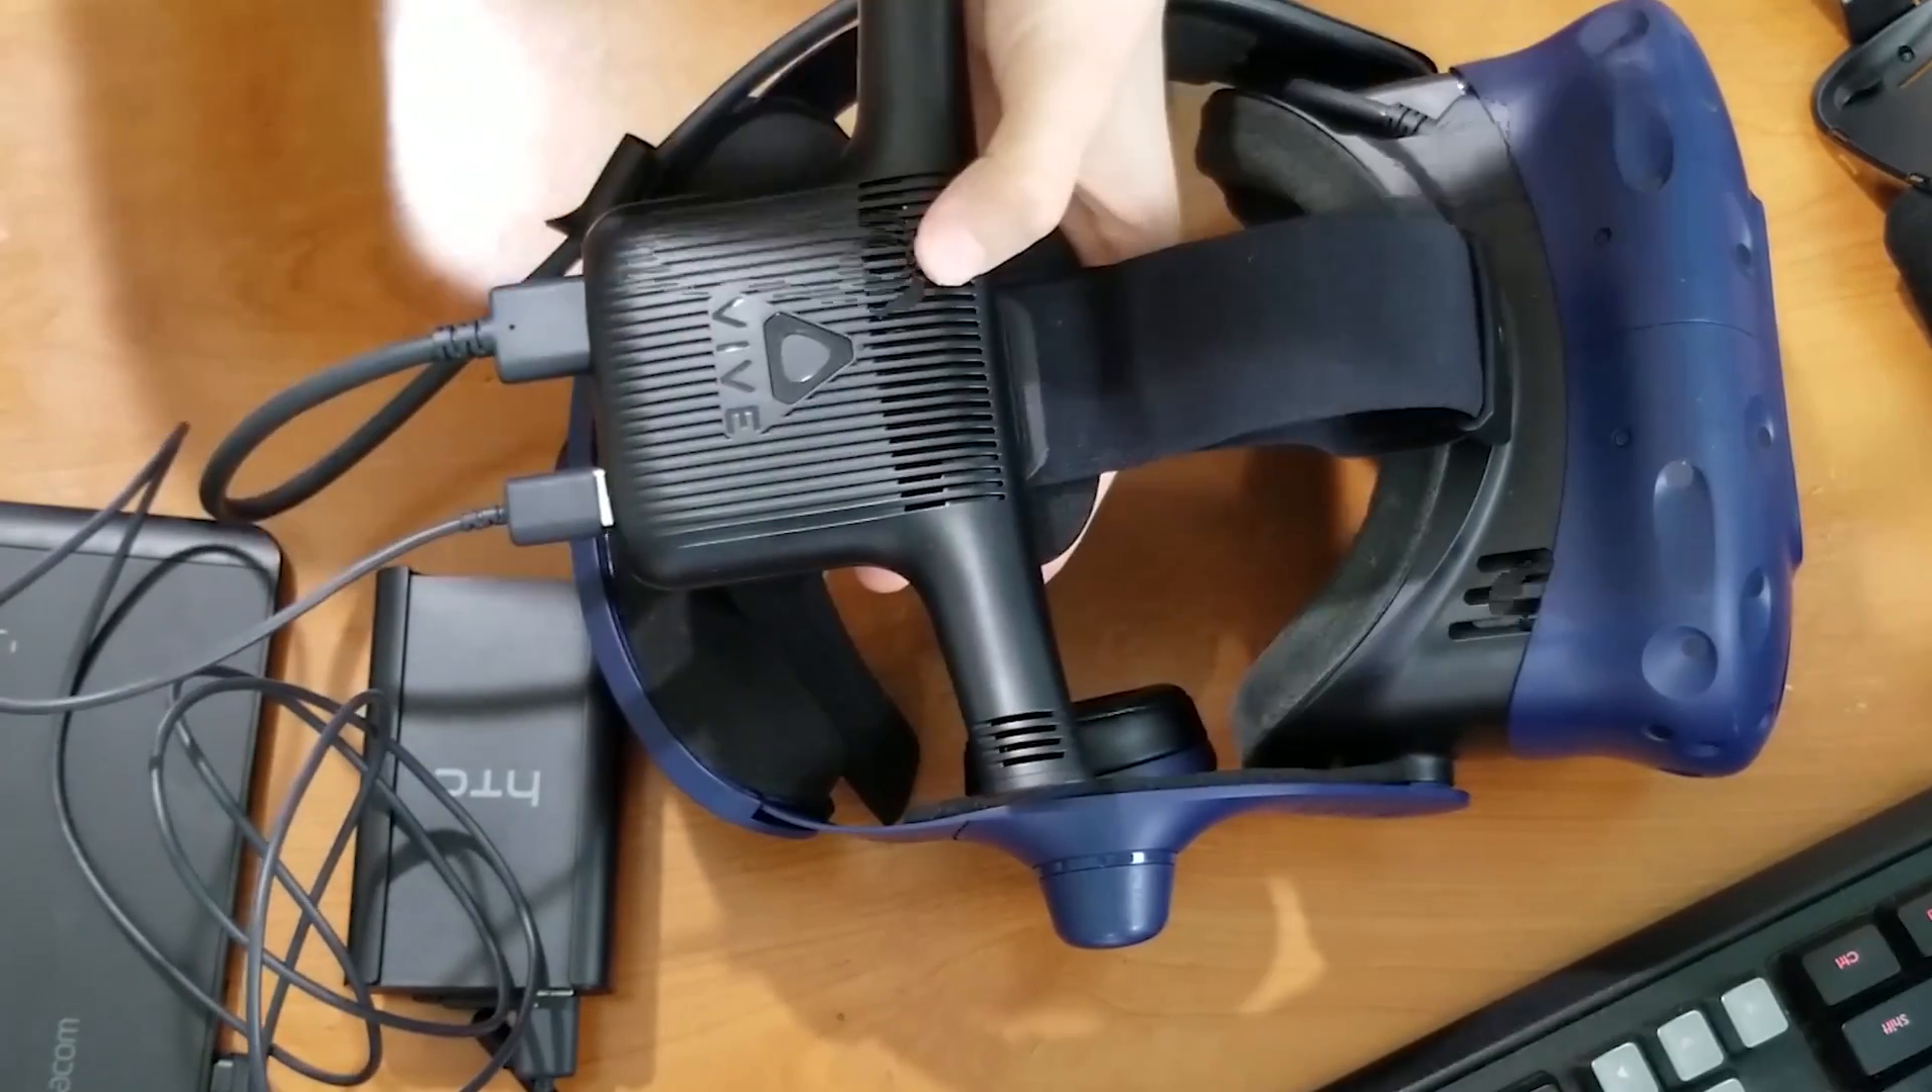And you are finally all set up. And that is how you put the wireless adapter together for the Vive.